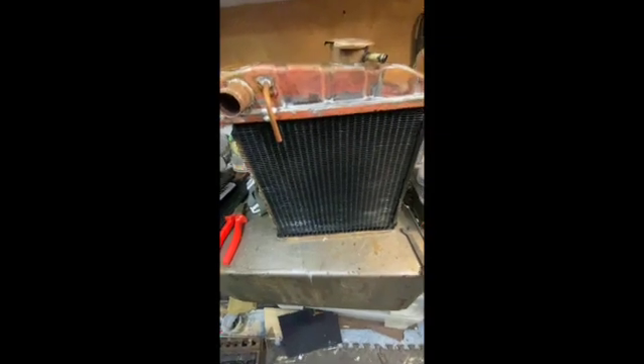So, the rad, I've just soldered on the top of this rad.